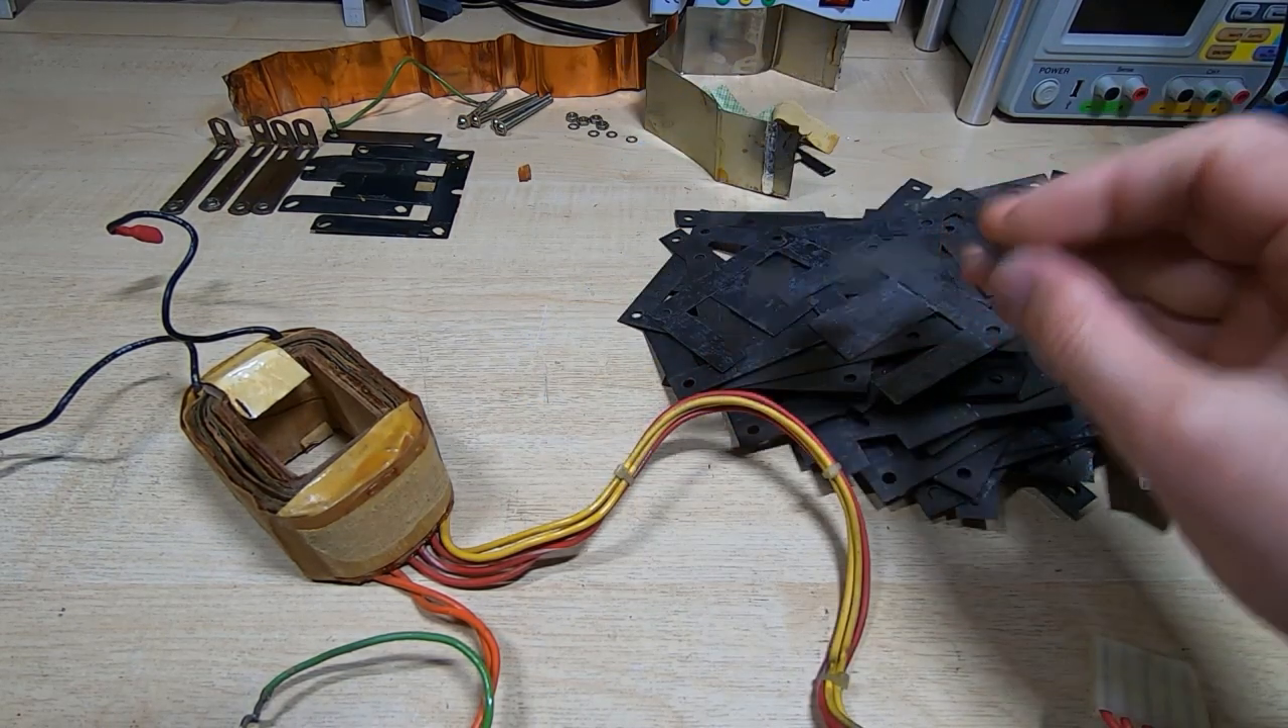Okay that's all the laminations removed from the core.